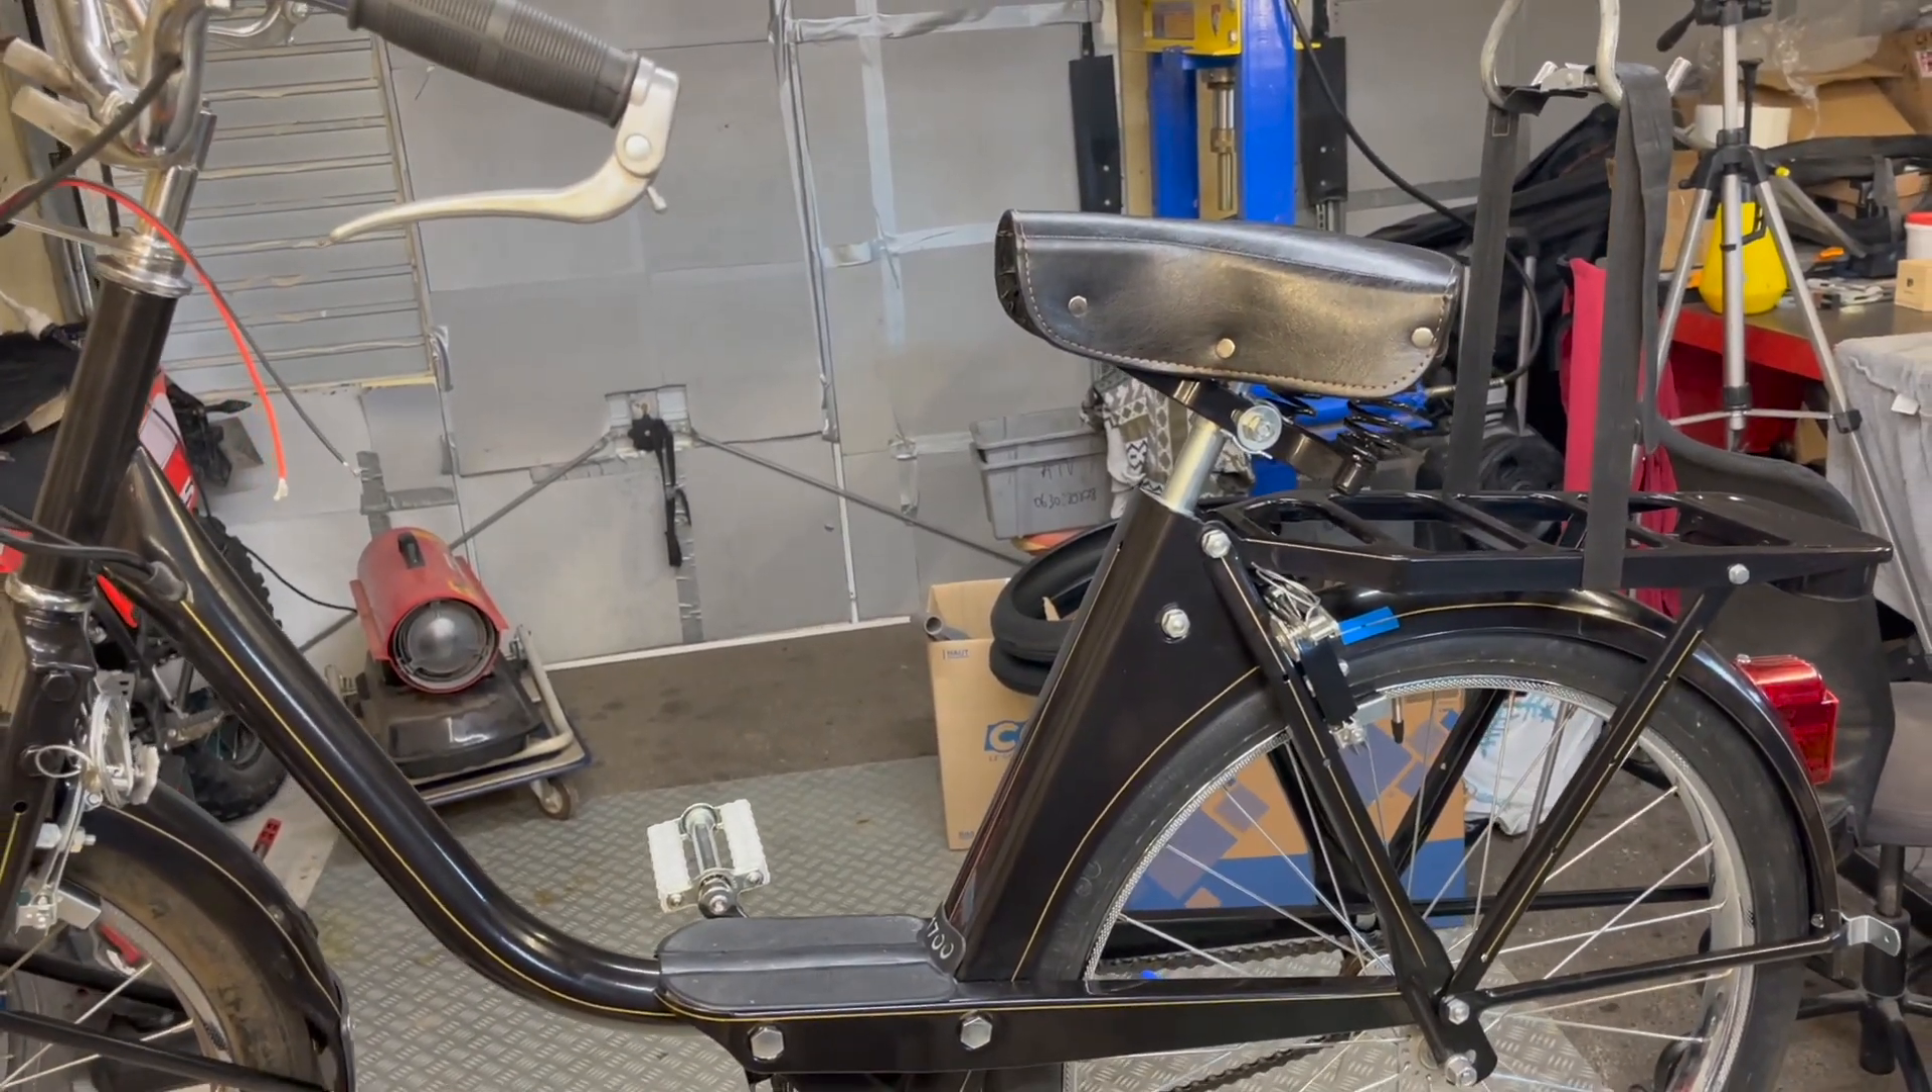Donc j'ai mis la selle avouez quand même qu'elle est mieux que l'autre.